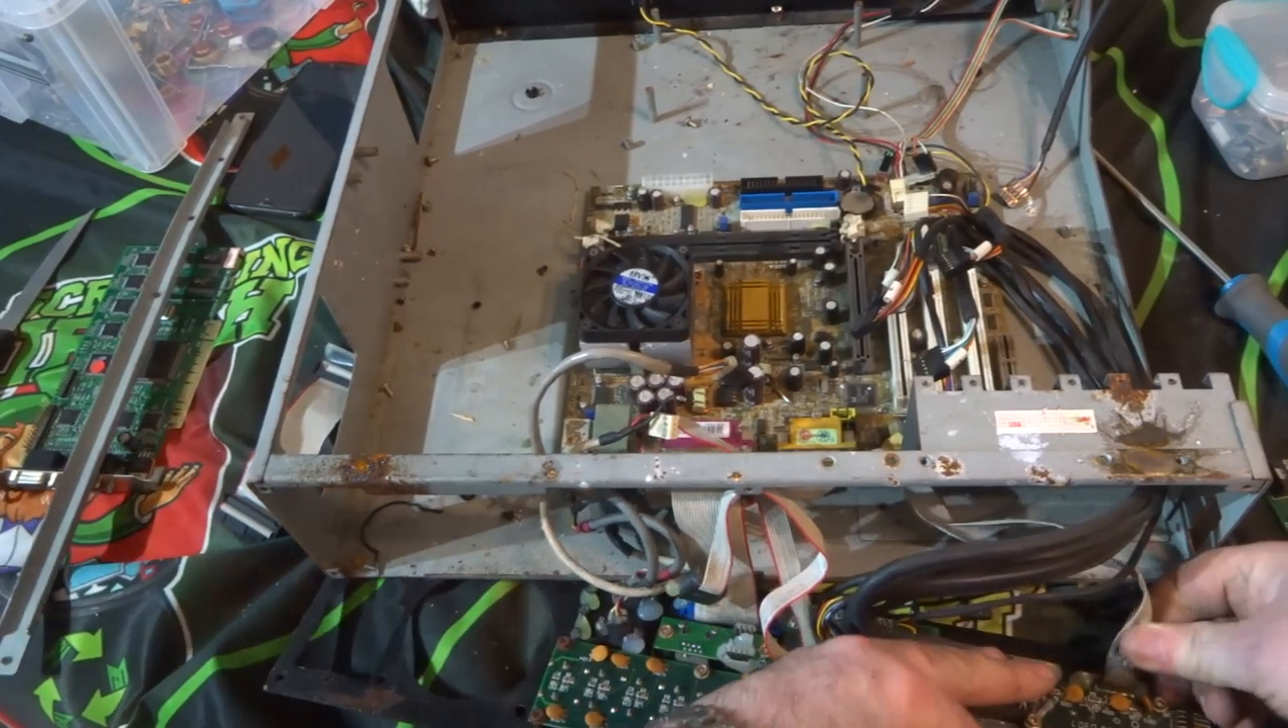So again we can see a lot of cables in here that need to be disconnected so we'll try and do that if we can but again they have some of them are screwed in.